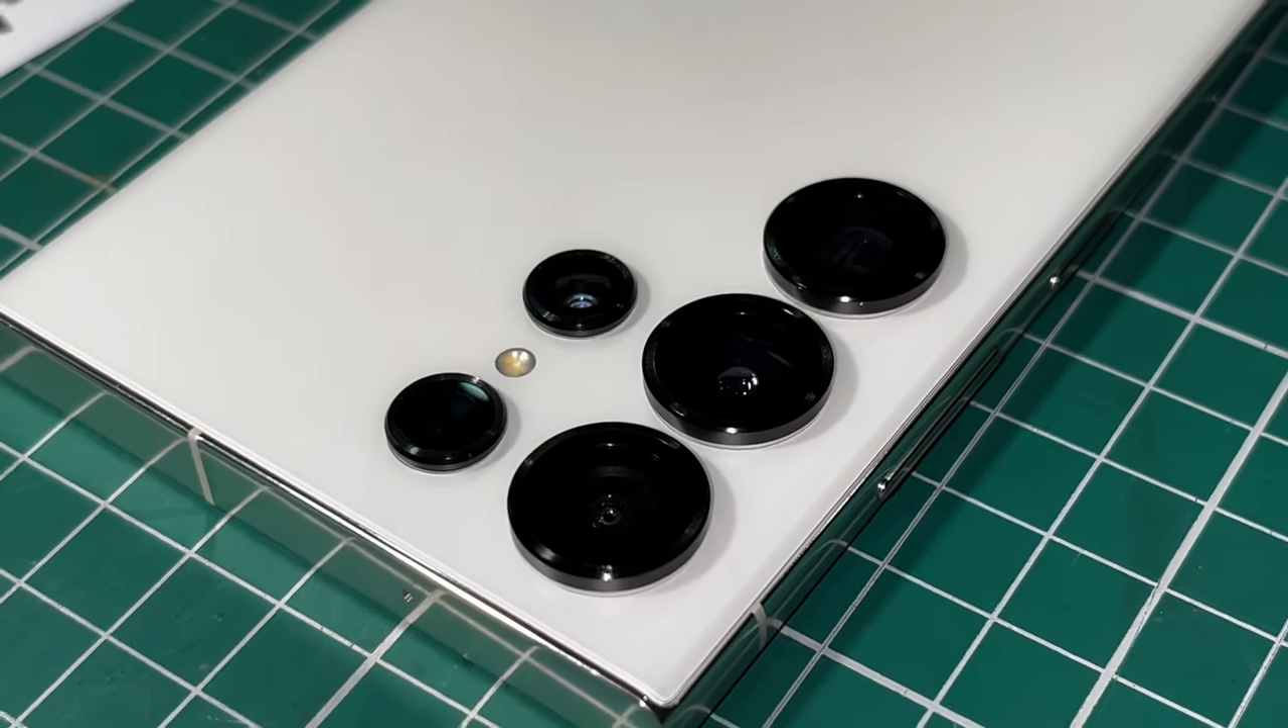So now at the final stage, we'll just remove the case from the lens covers and you can see how beautifully the lens, camera lens protectors are attached with our Samsung S23 Ultra.